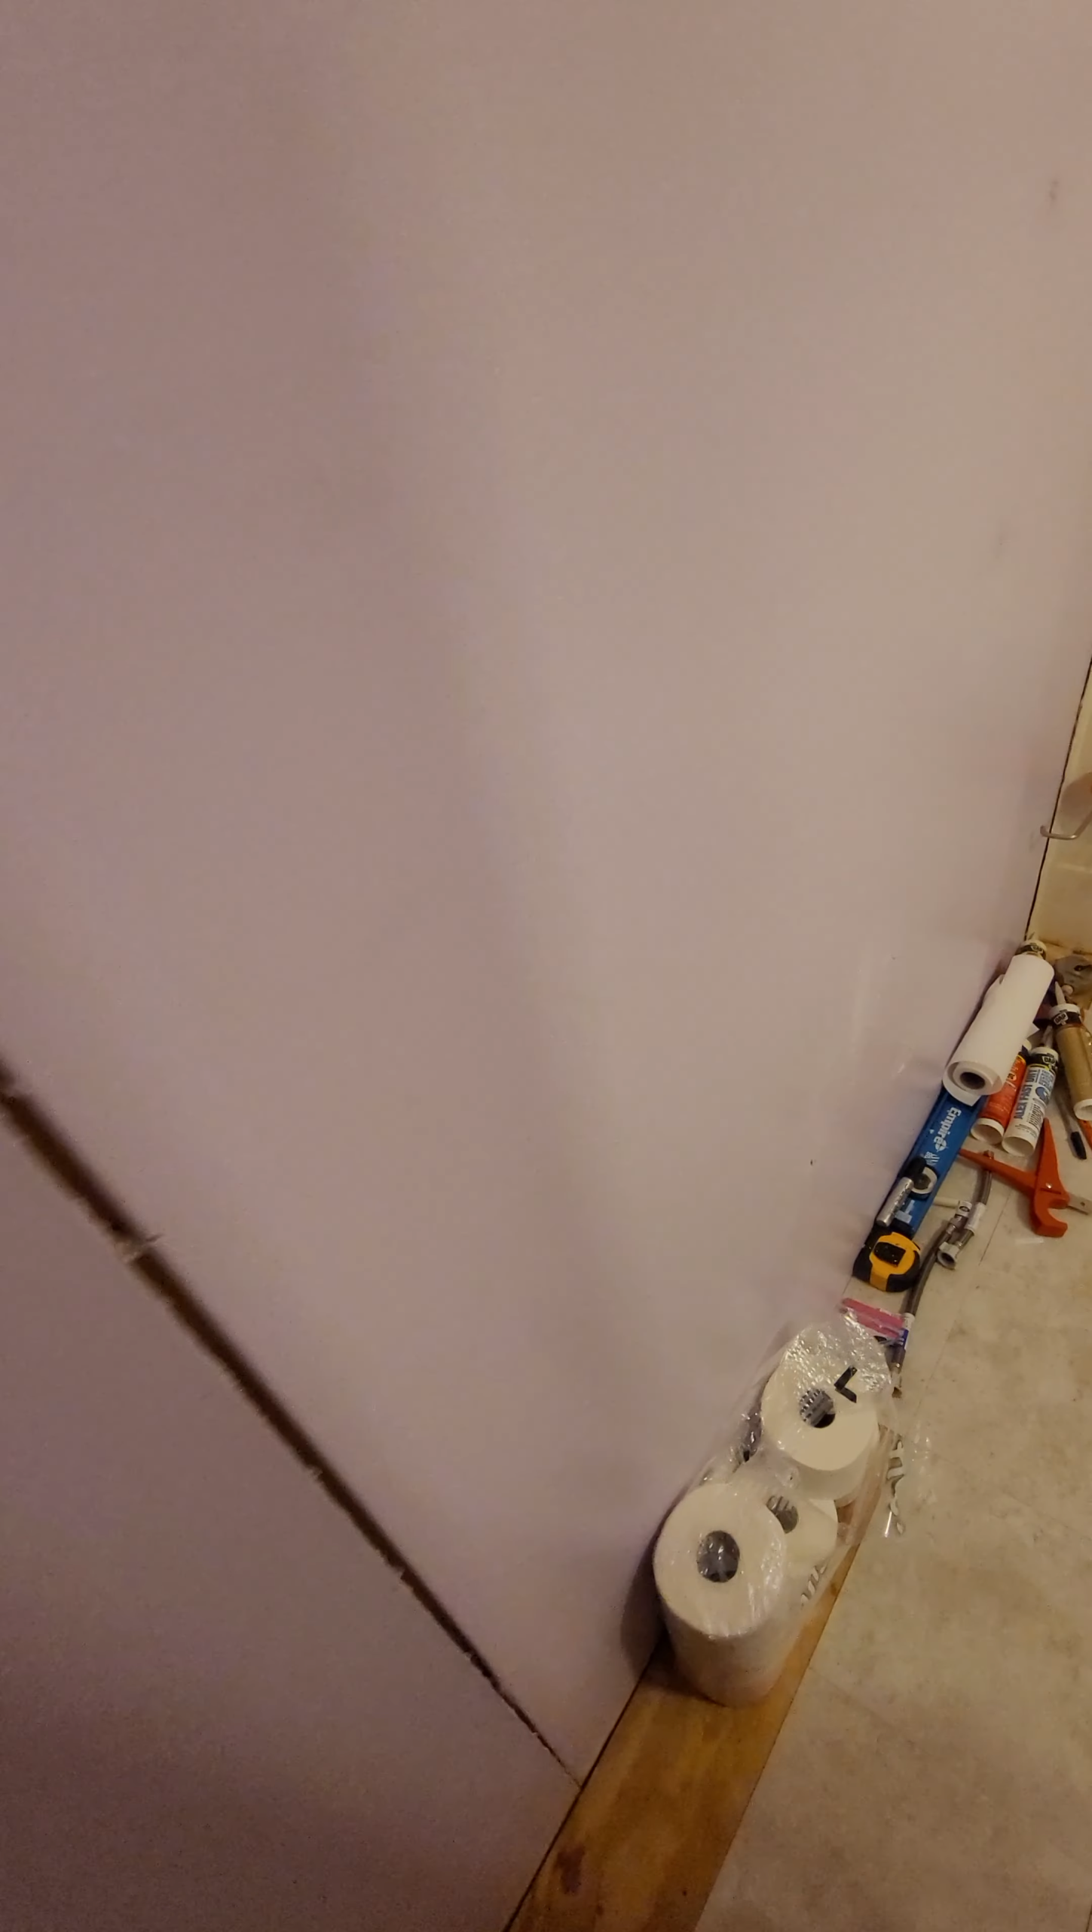All right got the toilet in obviously got the floor in got most of the tile in don't have any trim in.